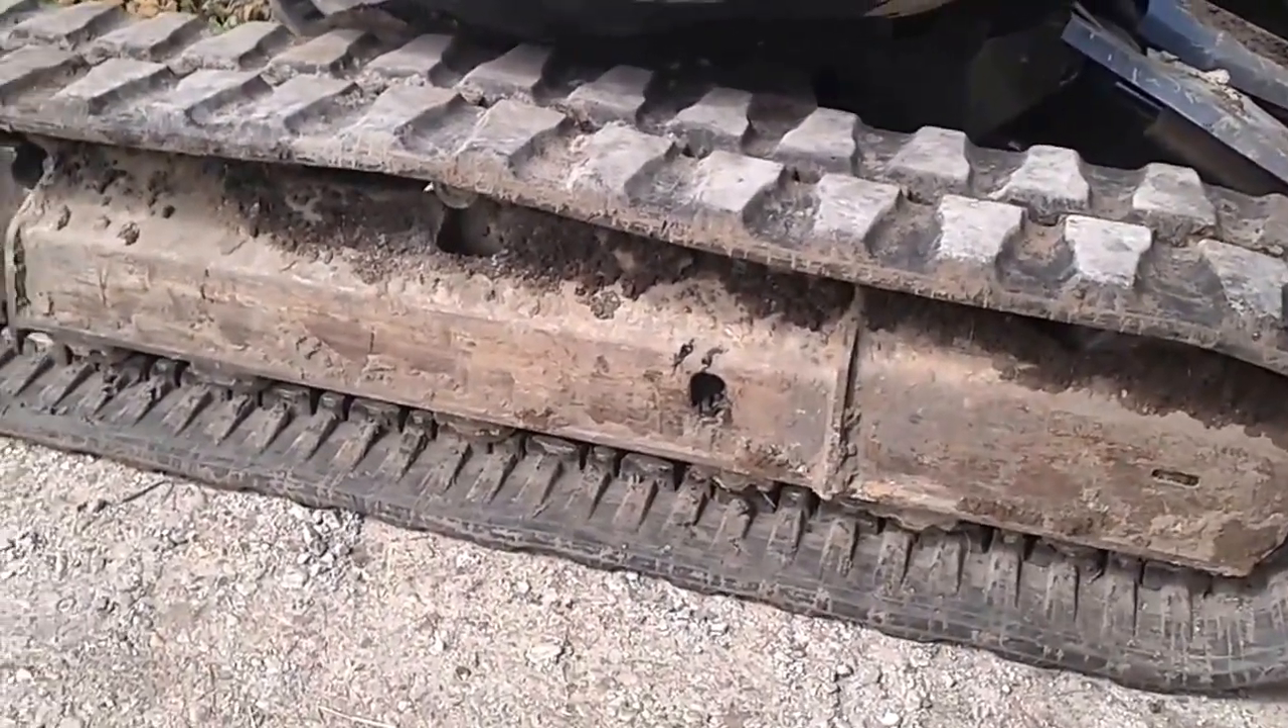Так, значит, очень долго мучаясь поставили мы эту гусеницу.